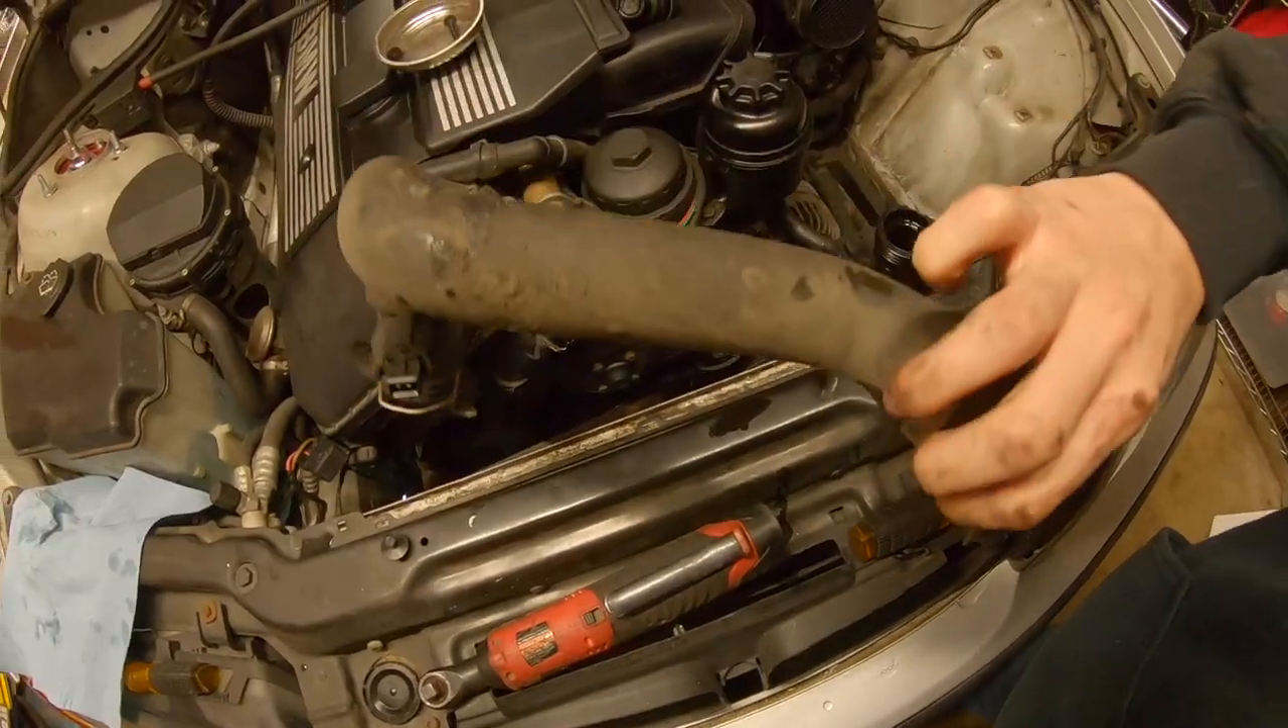This crusty ass hose is out with that temperature sensor right there.